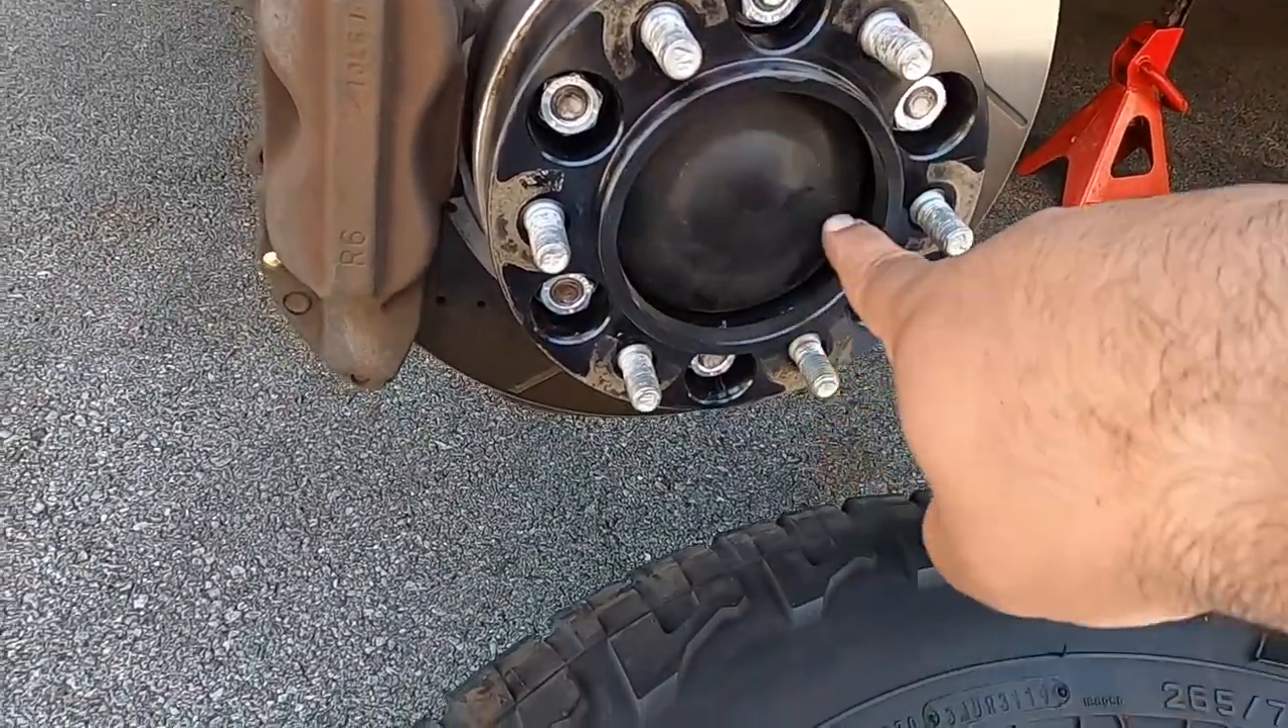So we got the wheel off.